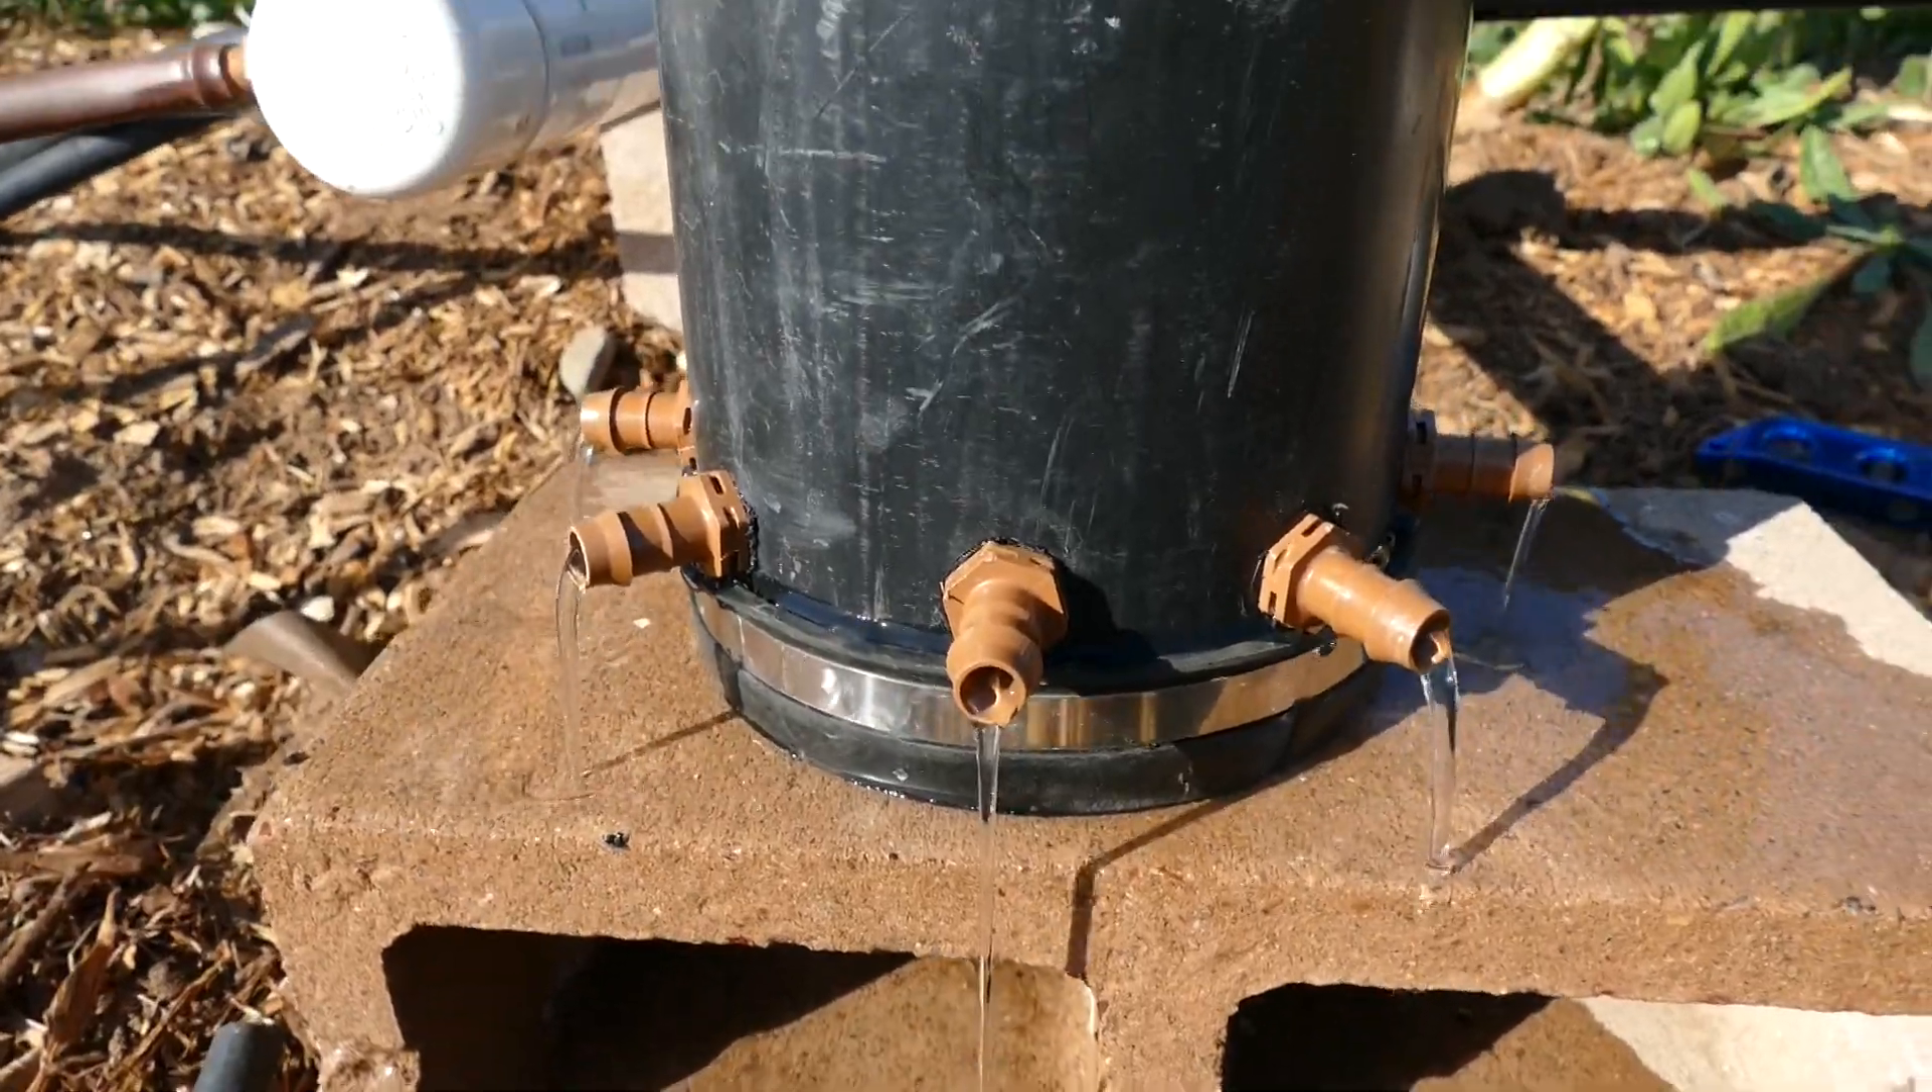The last thing i have to do is connect up each hose out here and that's it.